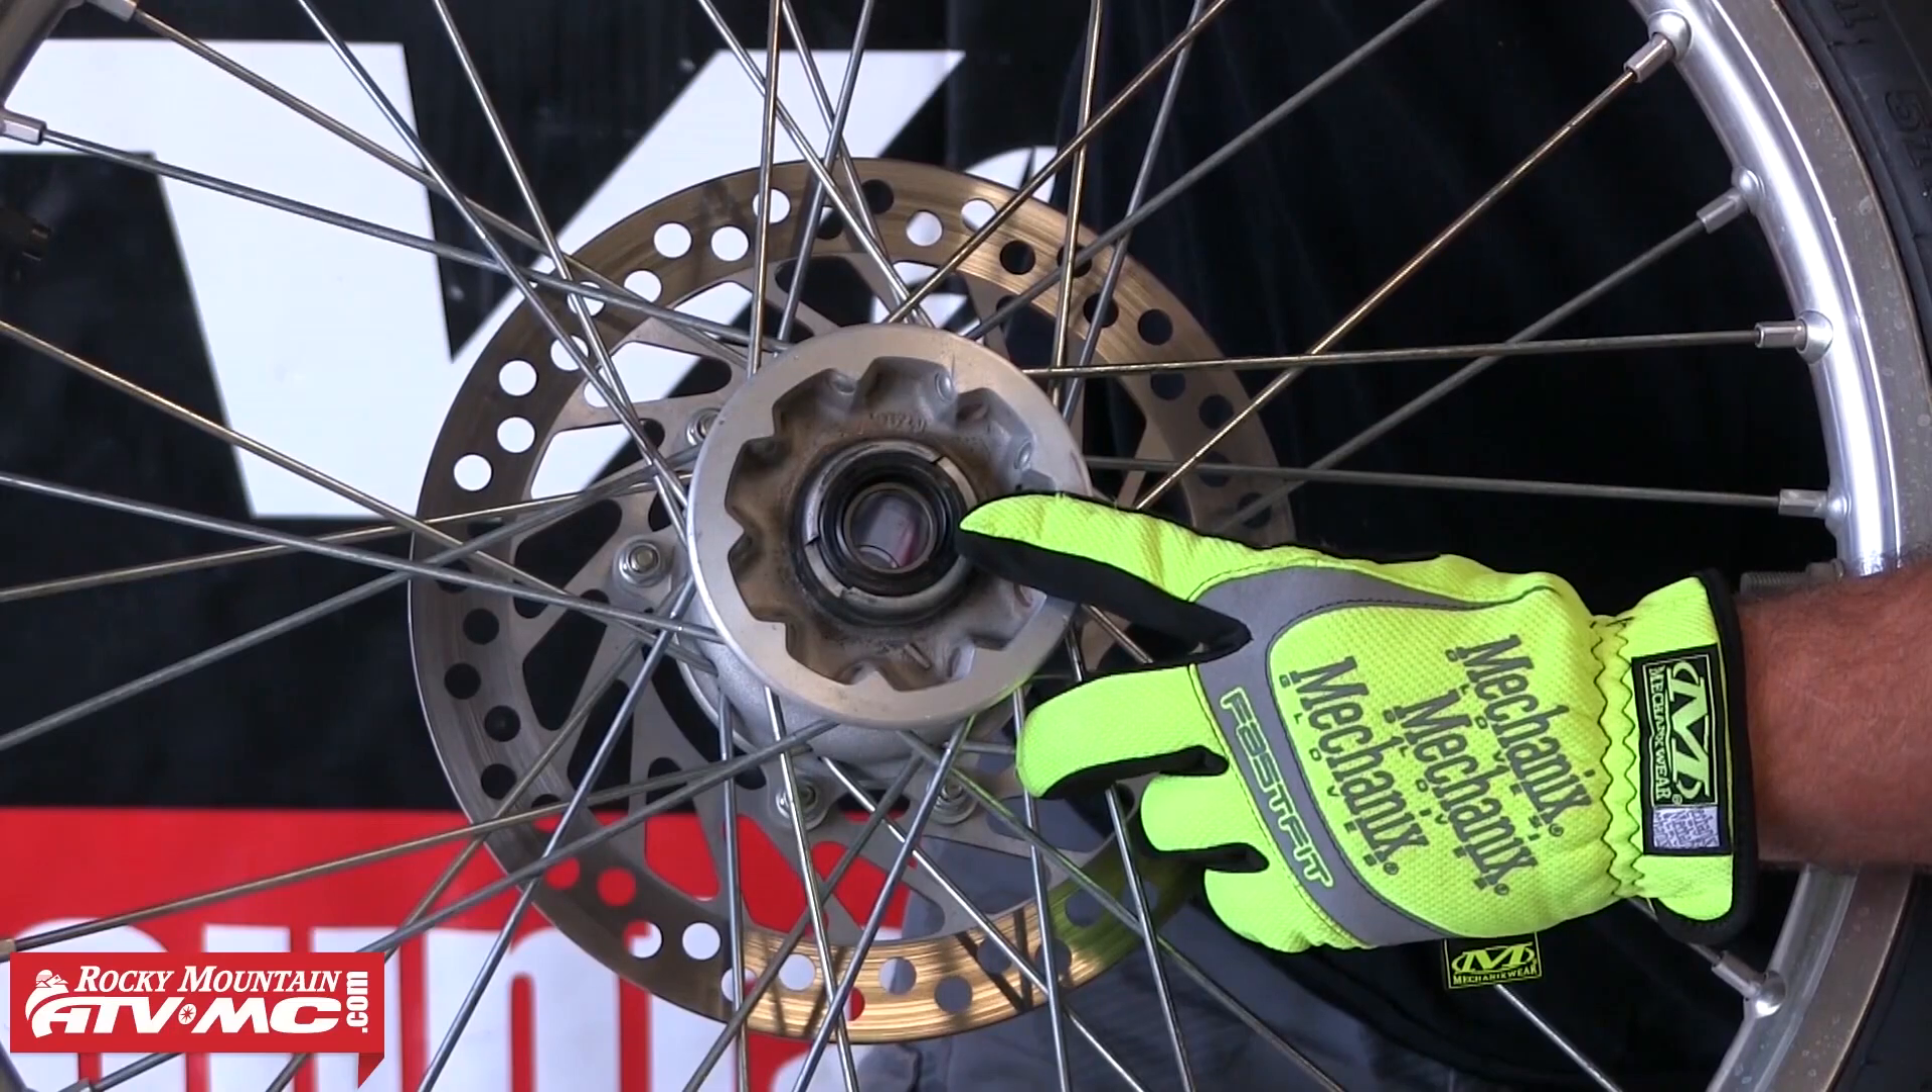So now we've pressed in the seal like so. Real simple deal. You can almost put it in with your hands. Just a slight tap and it just sits flush there.